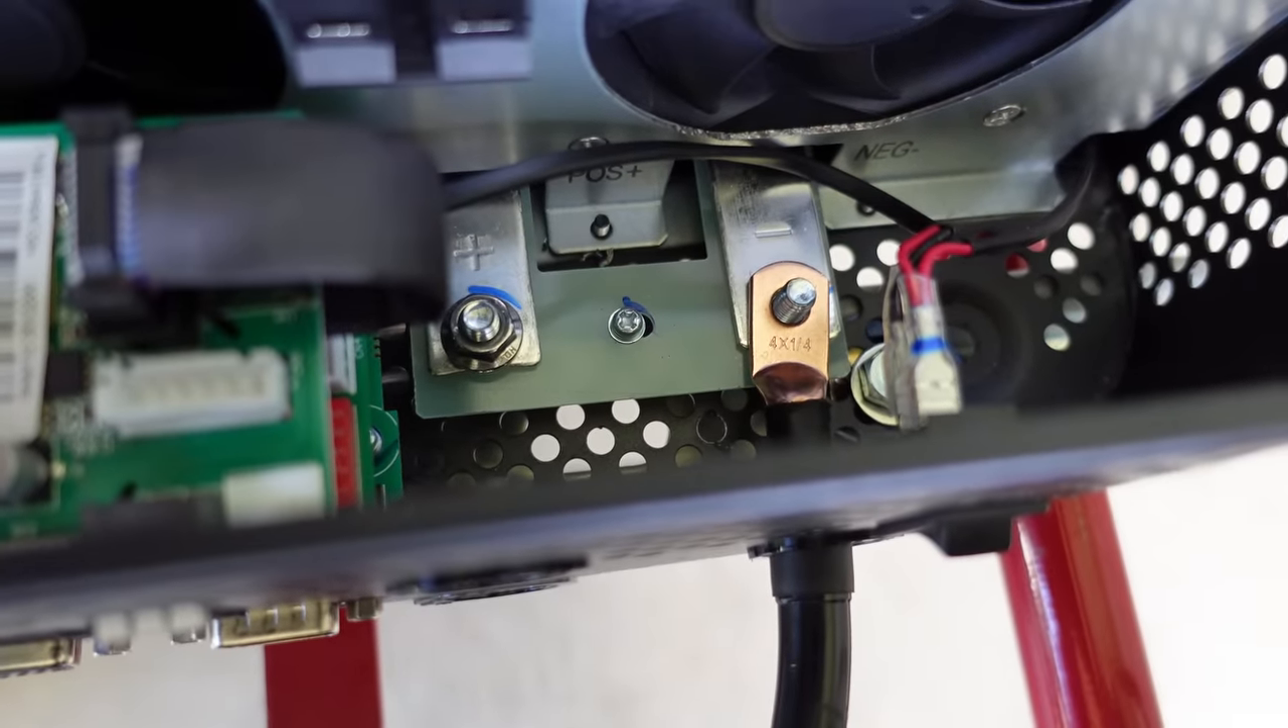And it's kind of hard to see so I'll show you what I did here. You can see the negative is sitting on the terminal marked negative.